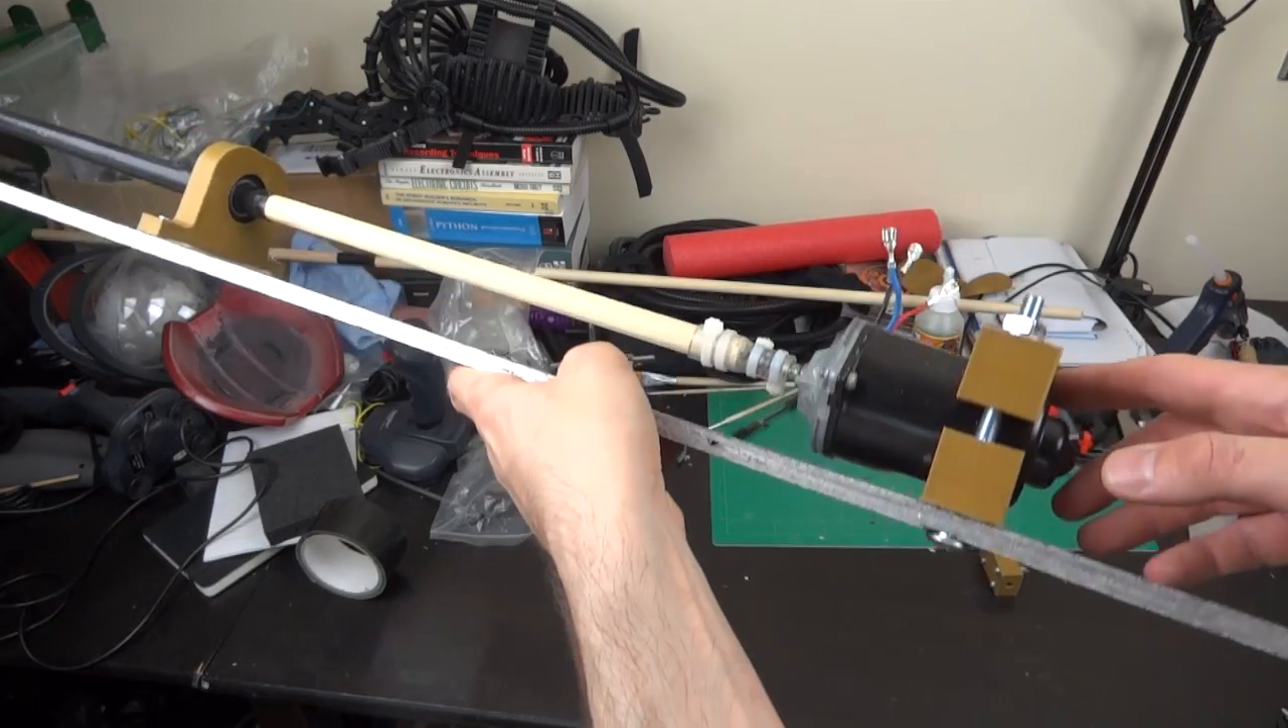Right so if you can see that among all the other junk on the table and we've now got the whole assembly put together so there's my motor with its bracket.